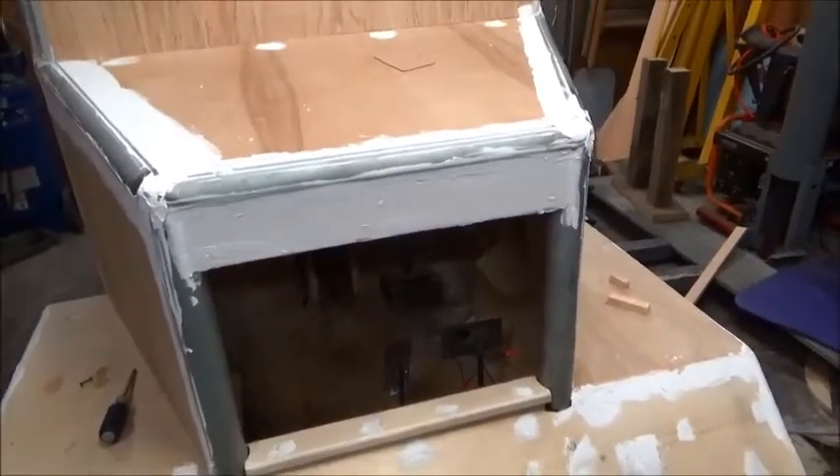I framed up all around where the radiator is going to be, or the grill is going to be.